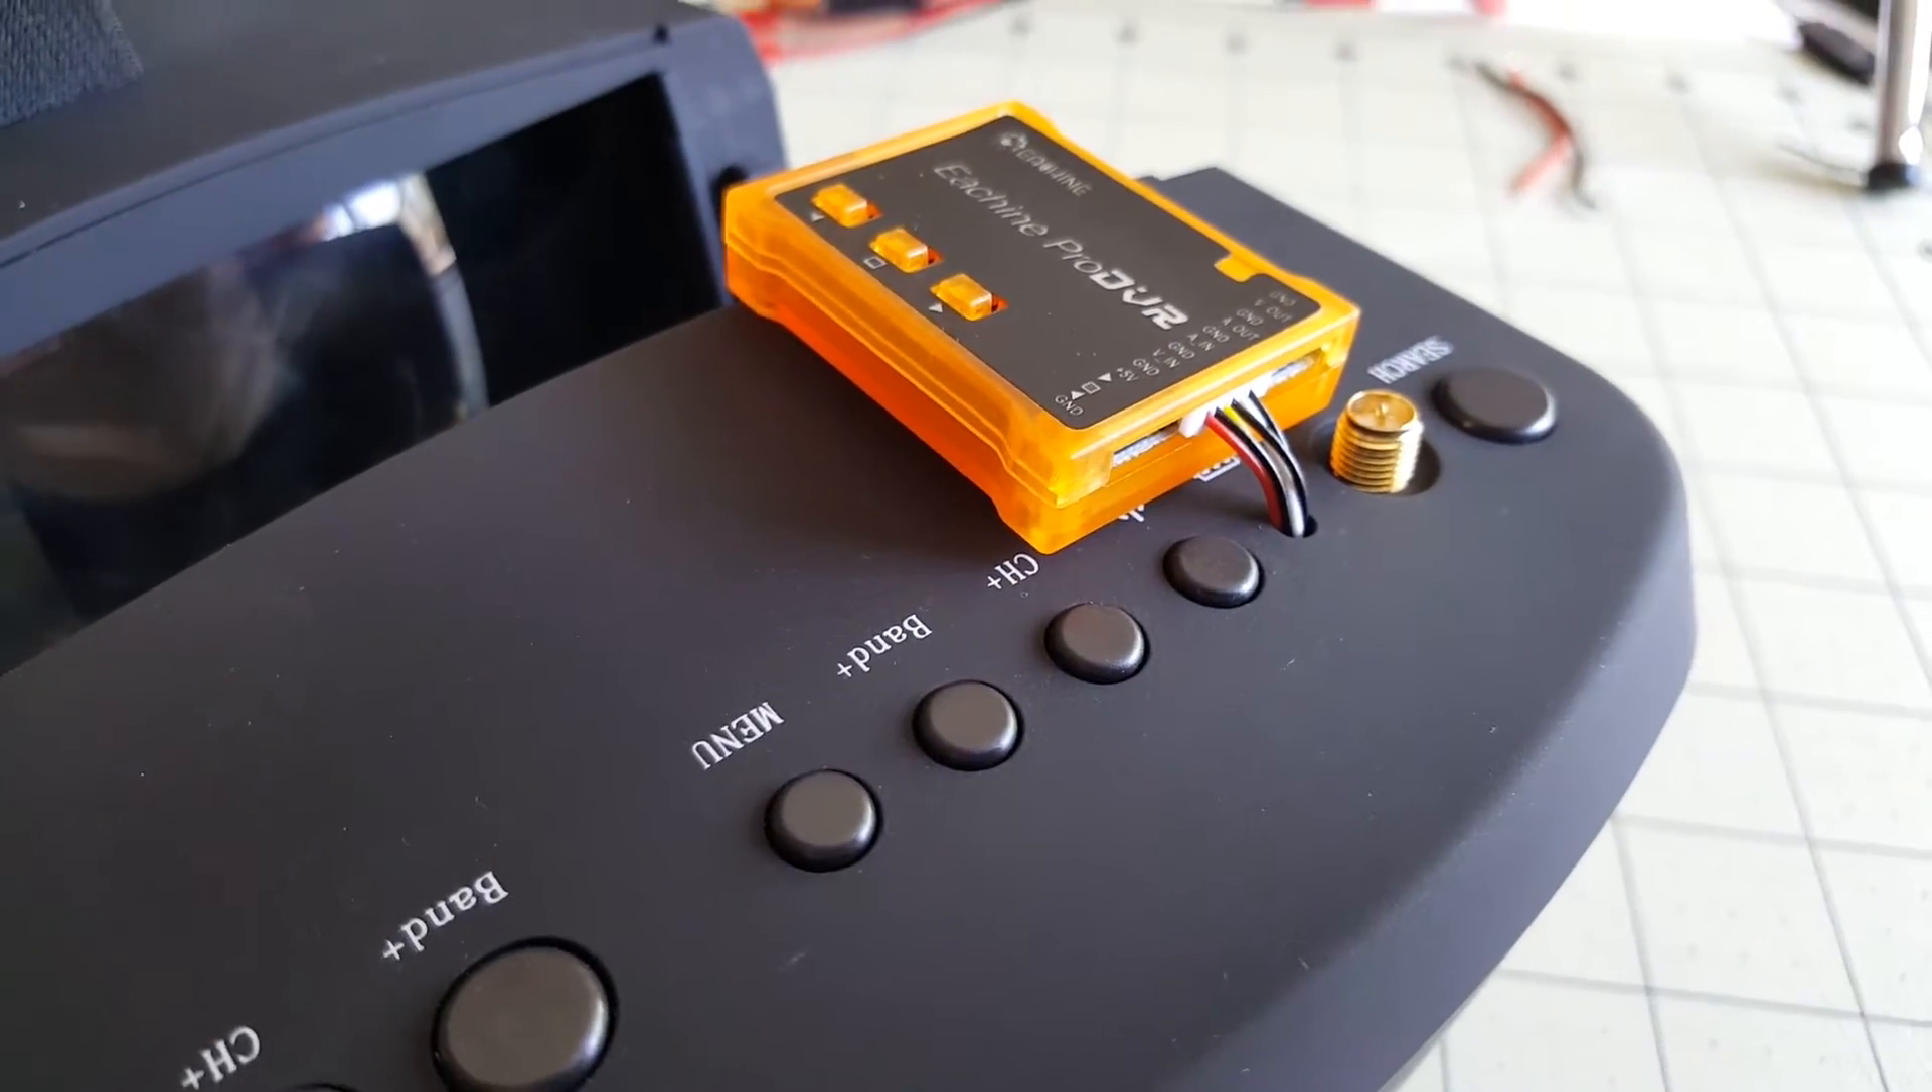Okay hey guys so I finished the install and here it is sitting on top of my EV800 goggles.